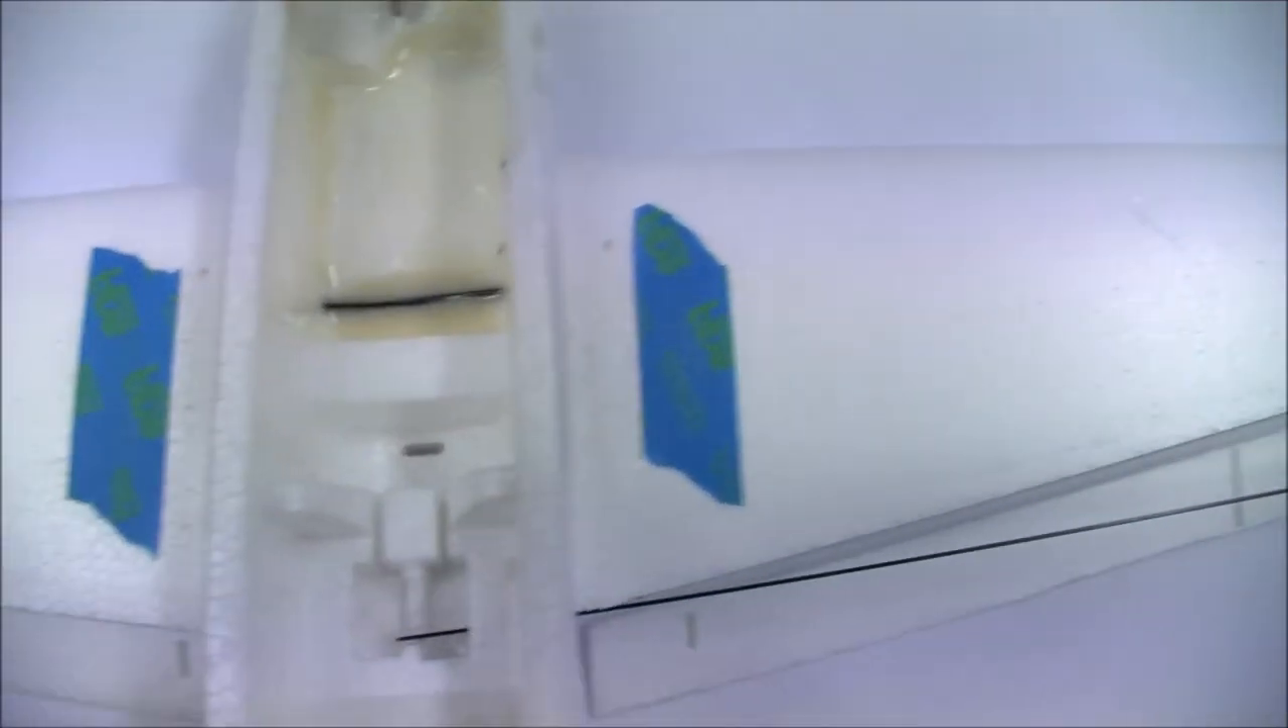What I've done here I've taped up the holes on top of the wing.